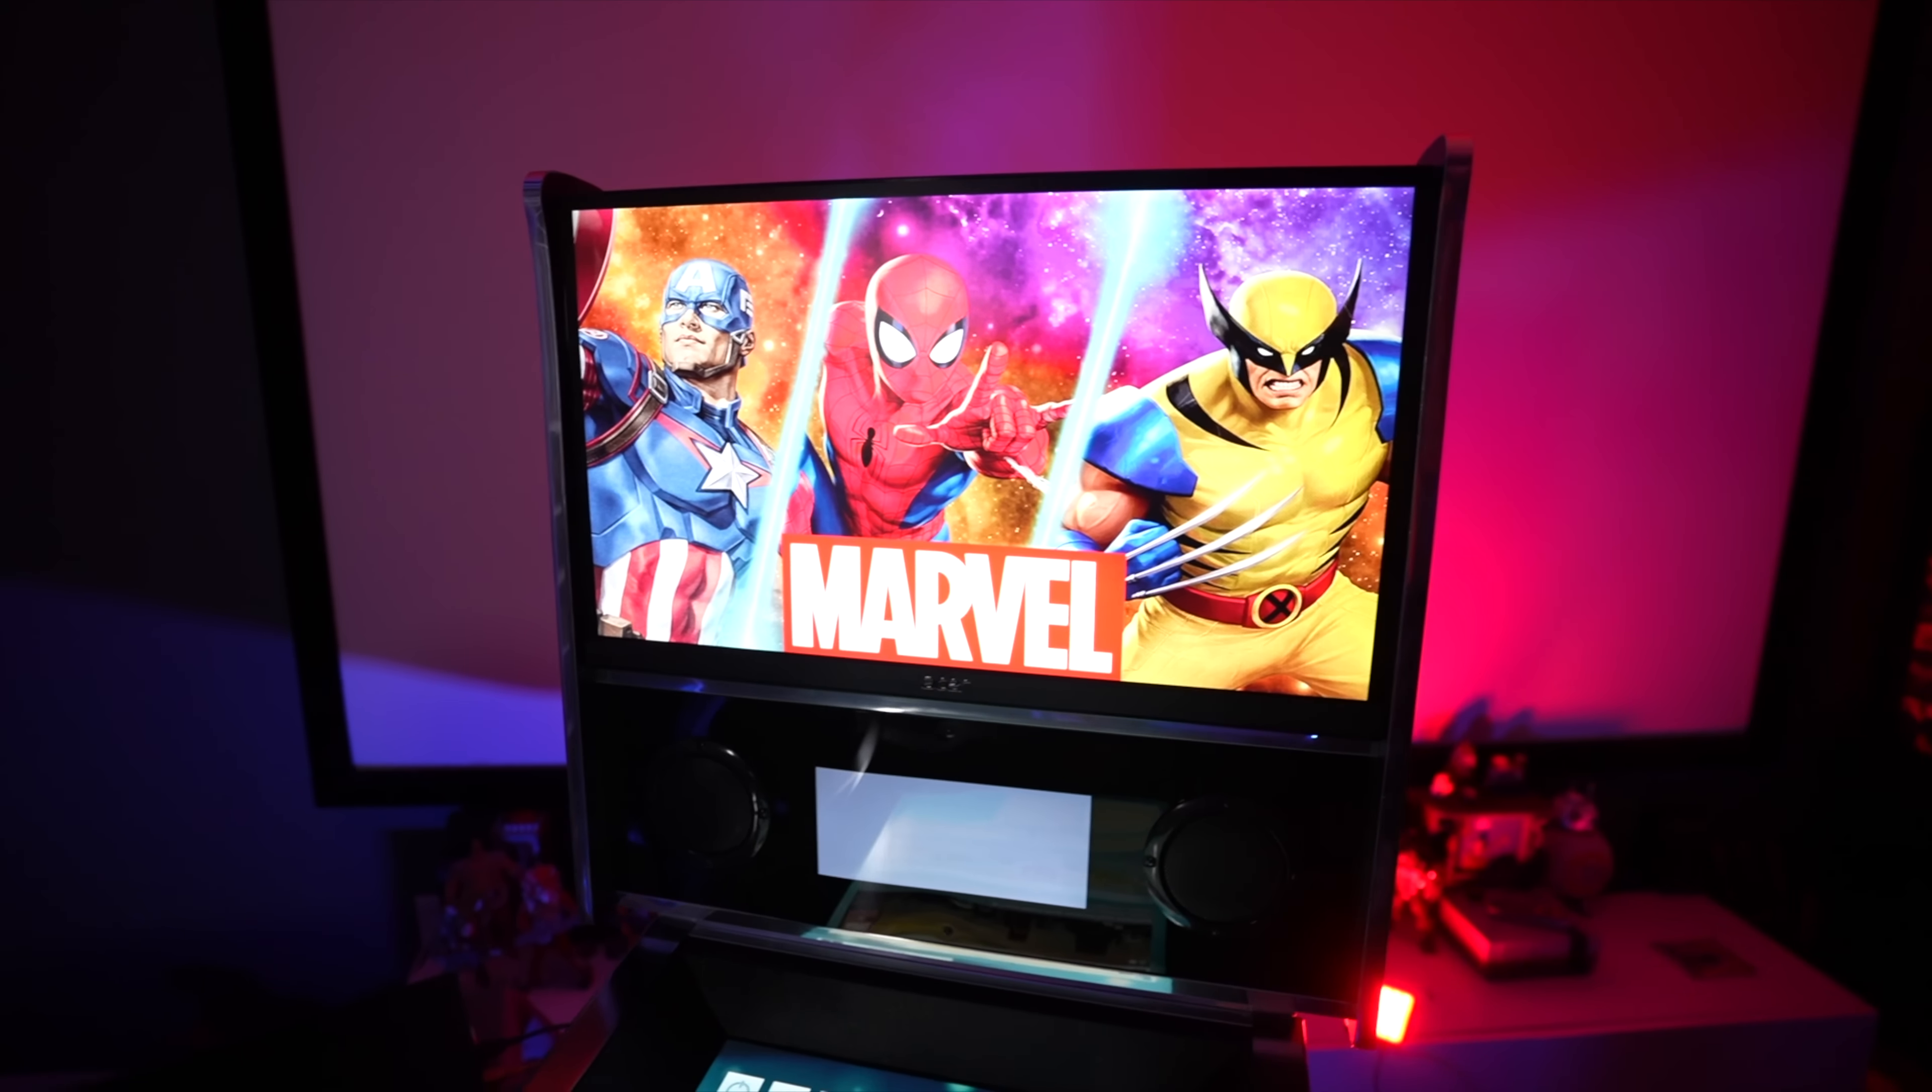Now i've got the monitor in there.